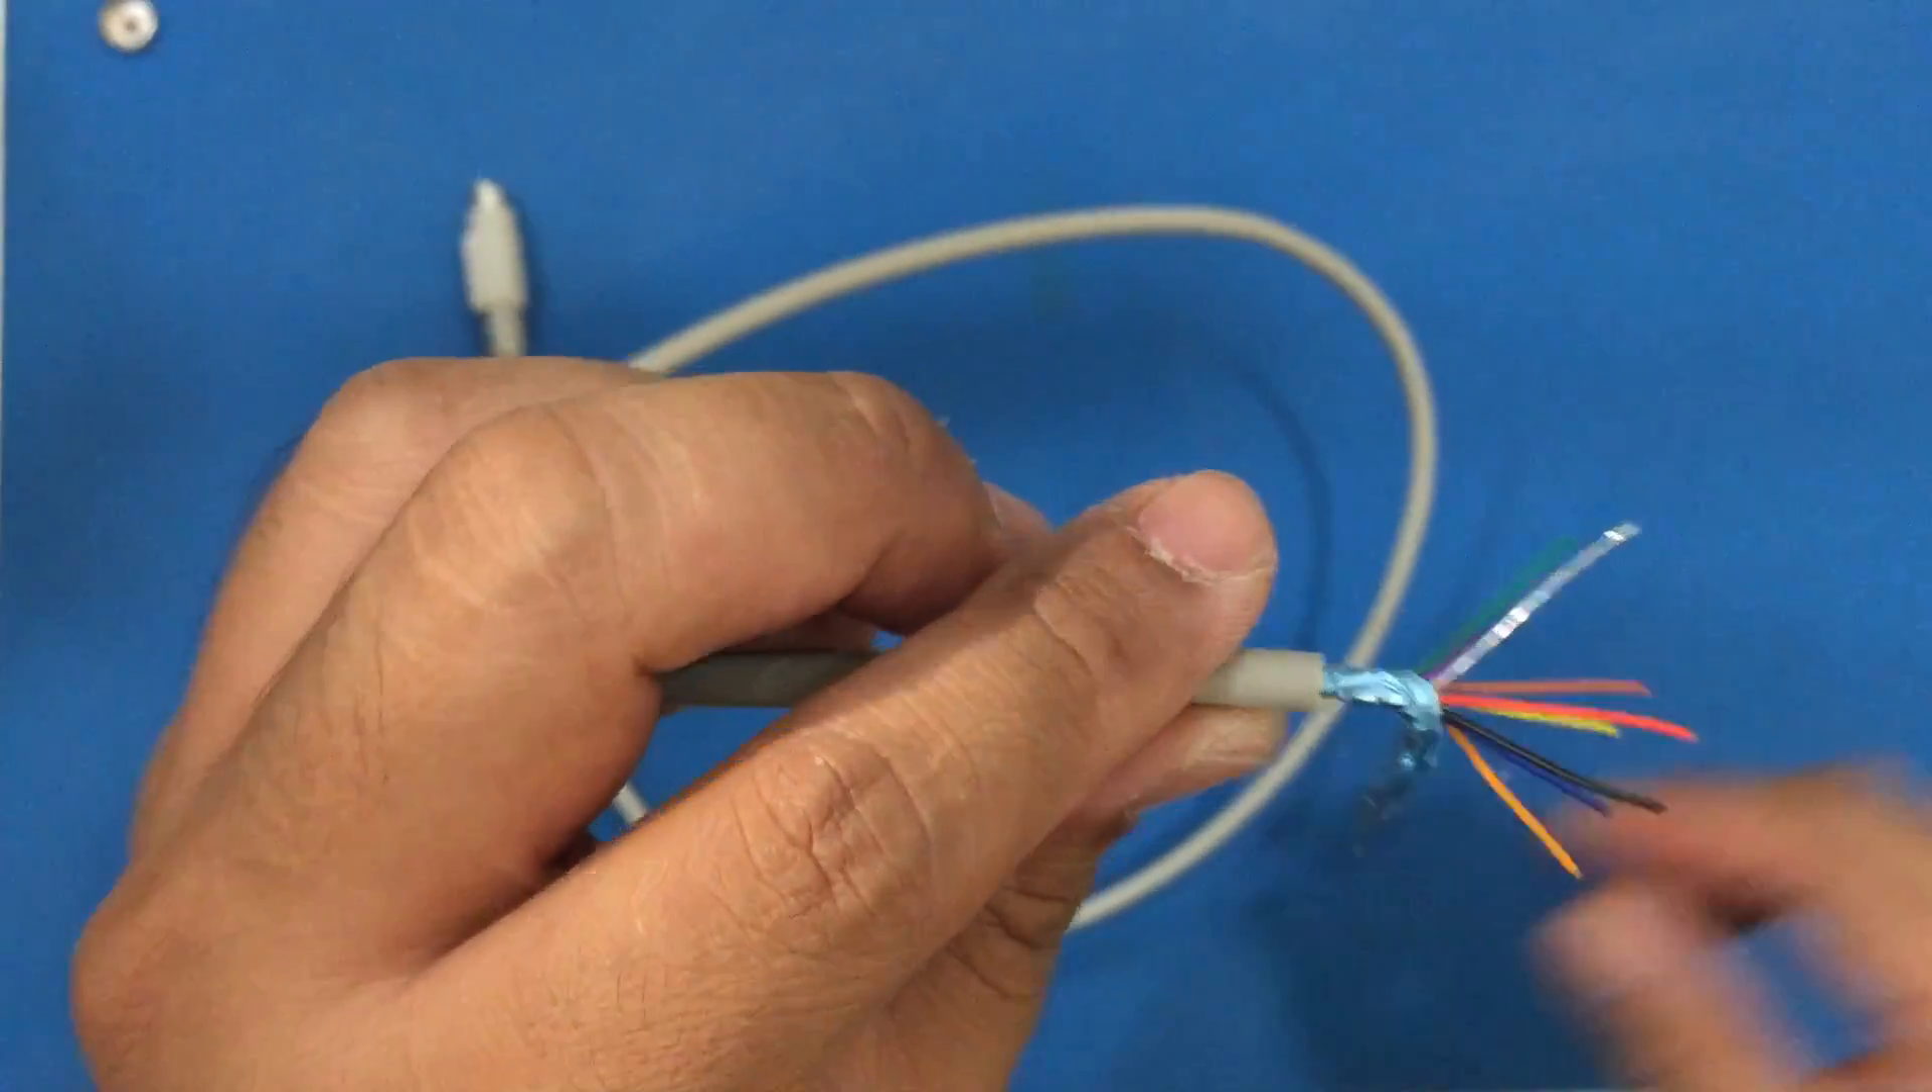You can see here I peeled back the shield and see just how skinny the gauge is for the wires.